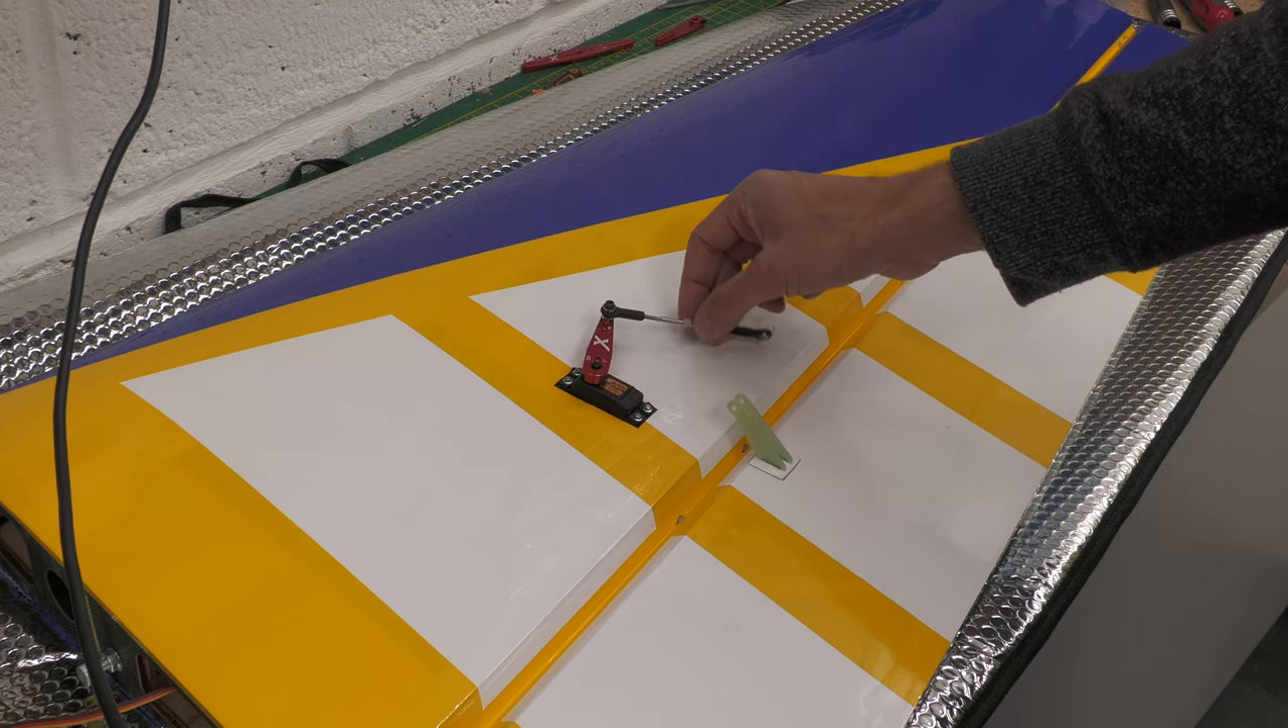And then literally all I've done to the wing is put servo in, mount the horn. I'll connect that up later on.